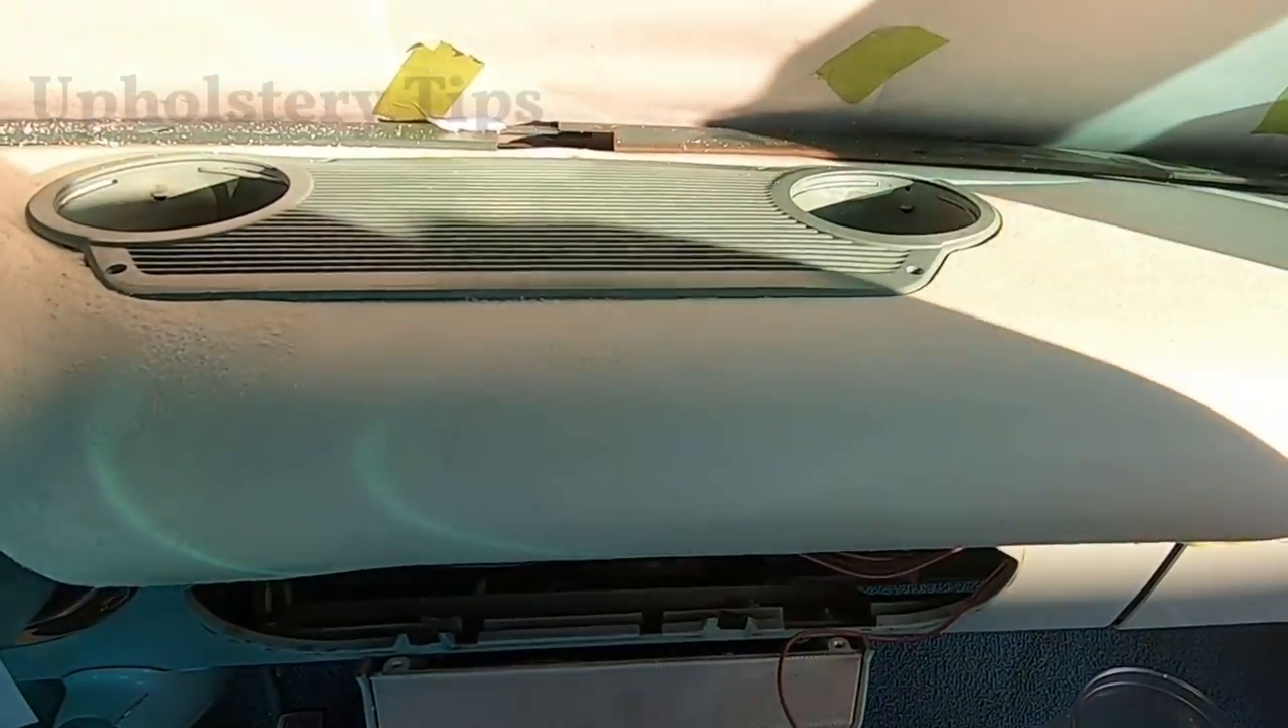I put this panel back and you can see it fit perfectly in there.